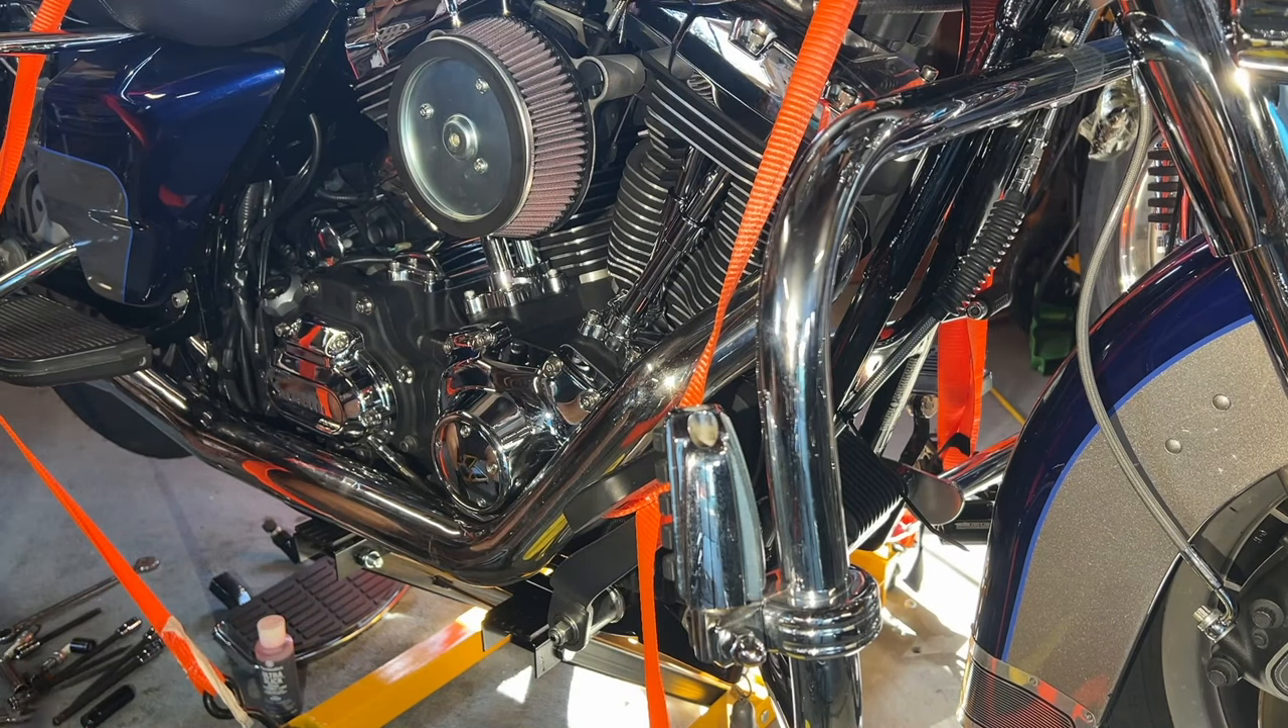All right exhaust is in.